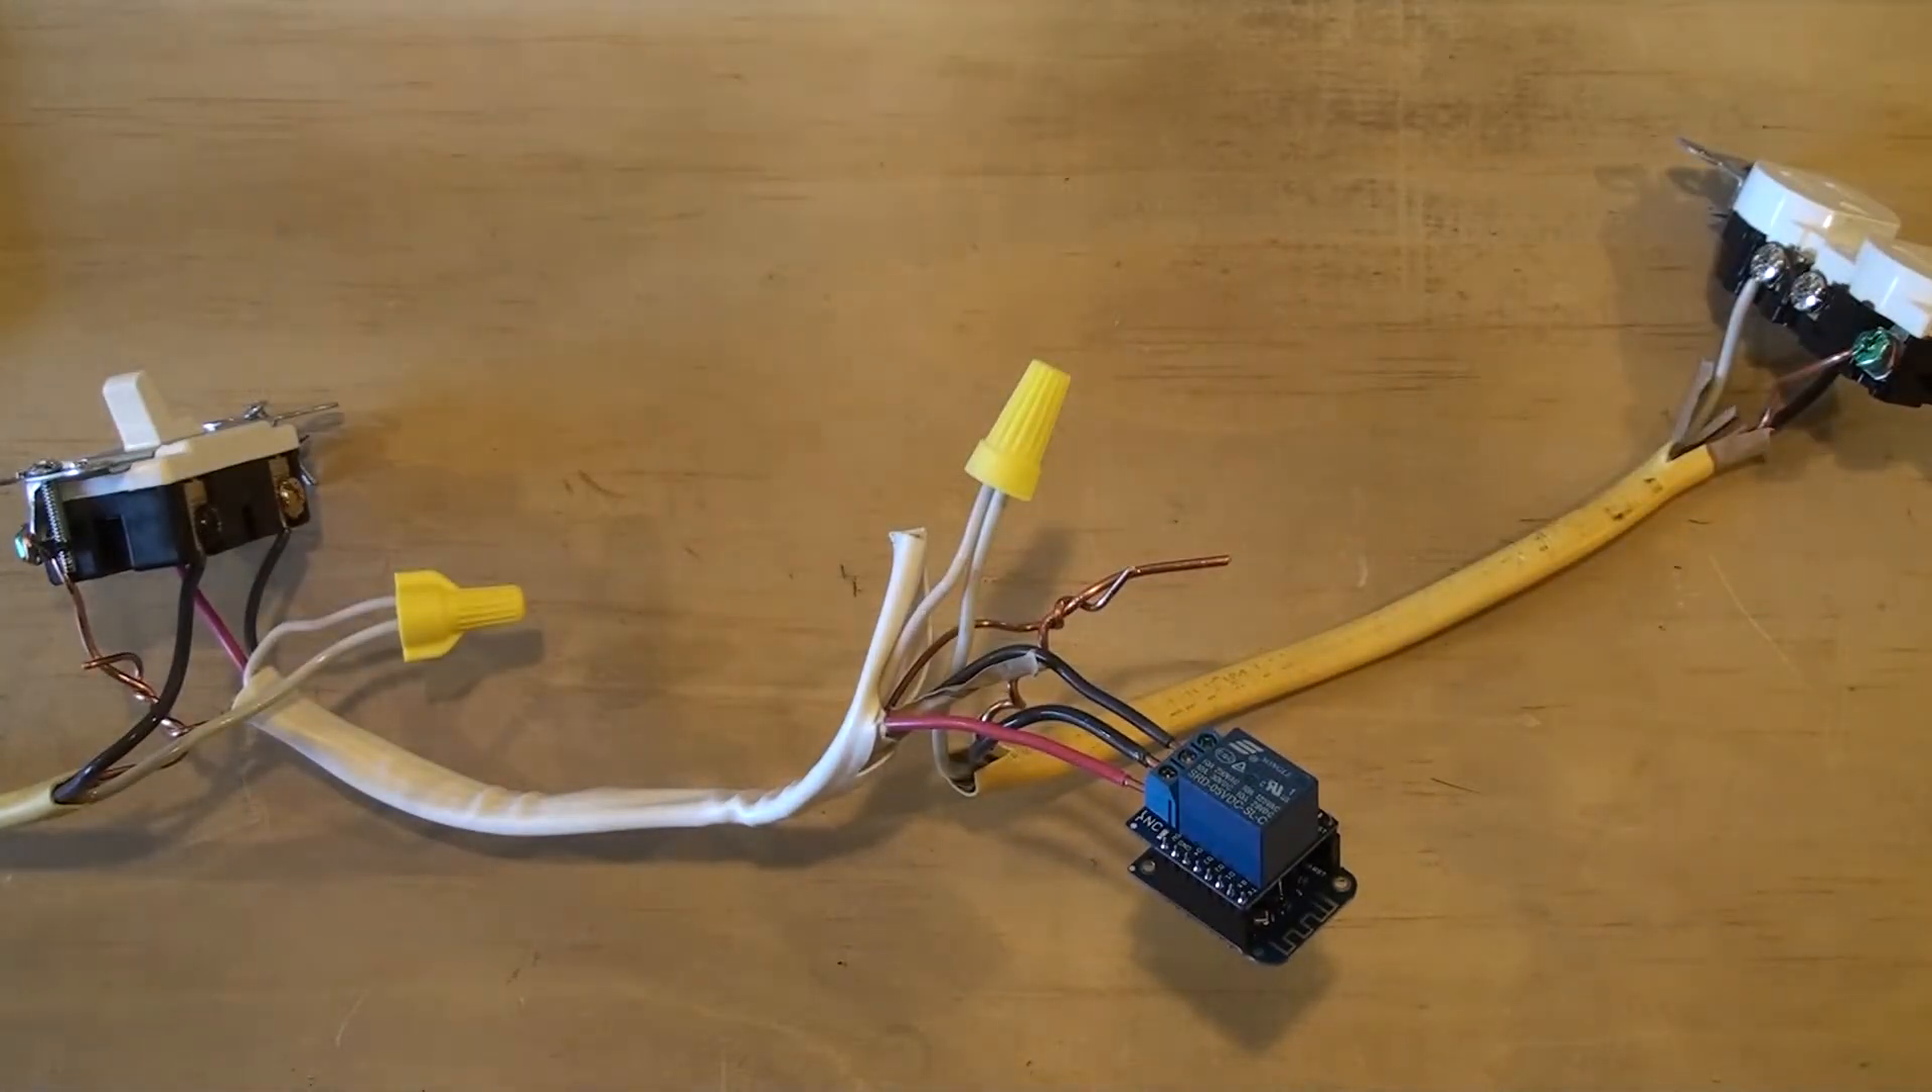So, I decided to take the switch and the relay and the plug out of their boxes so that it's easier to see how this is wired.